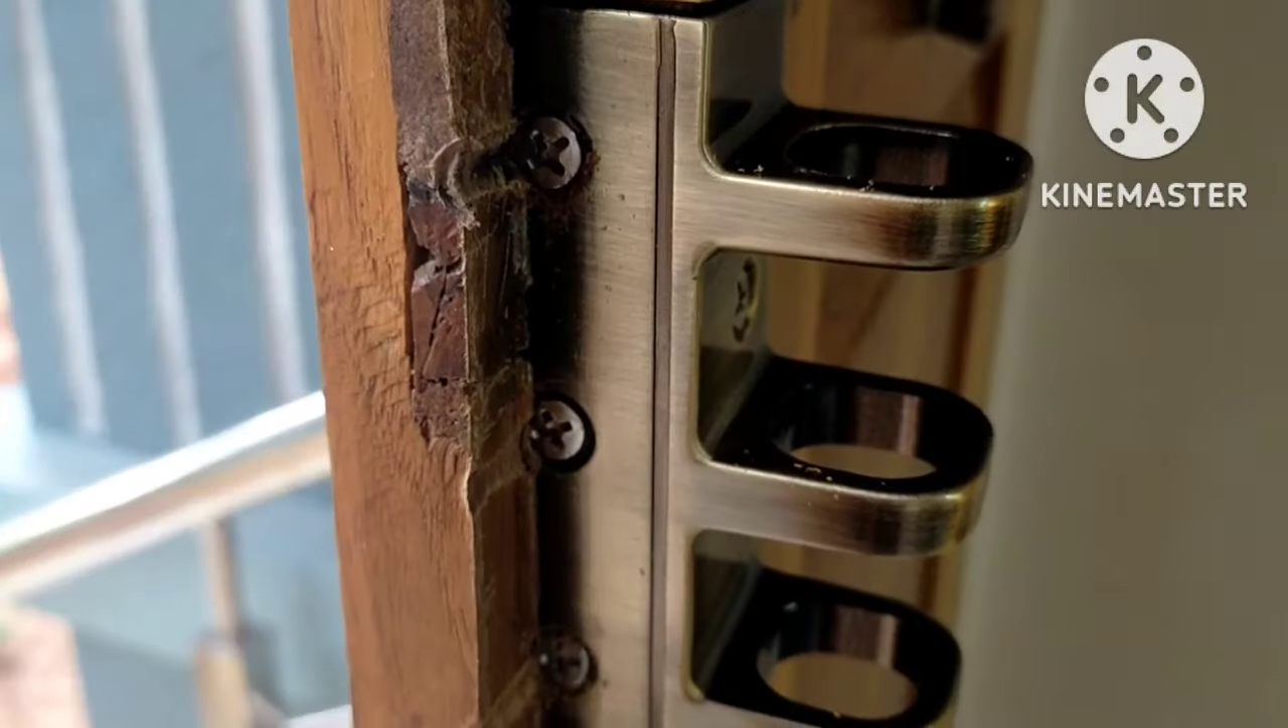प्लेट अभी फिक्स हो गया है।